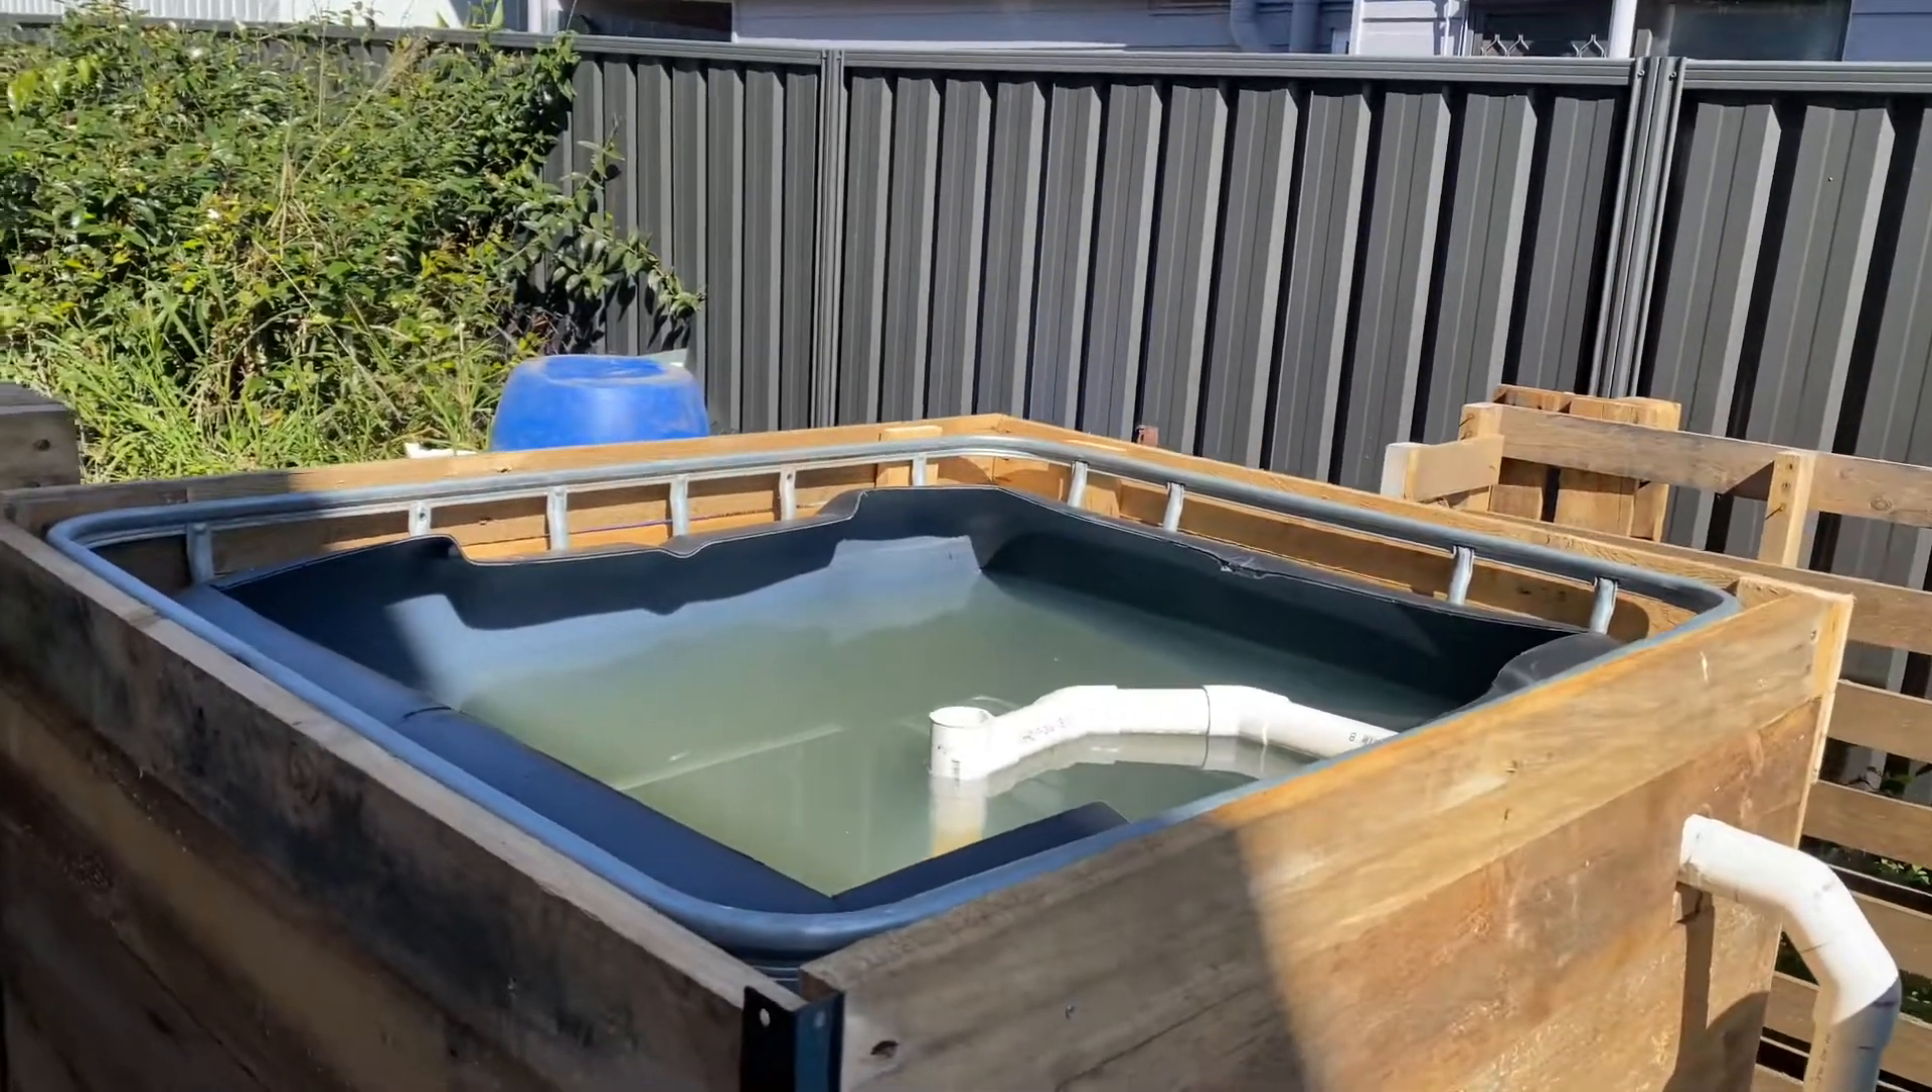Once I had completed cladding the fish tank, it was time to move on to the lid.